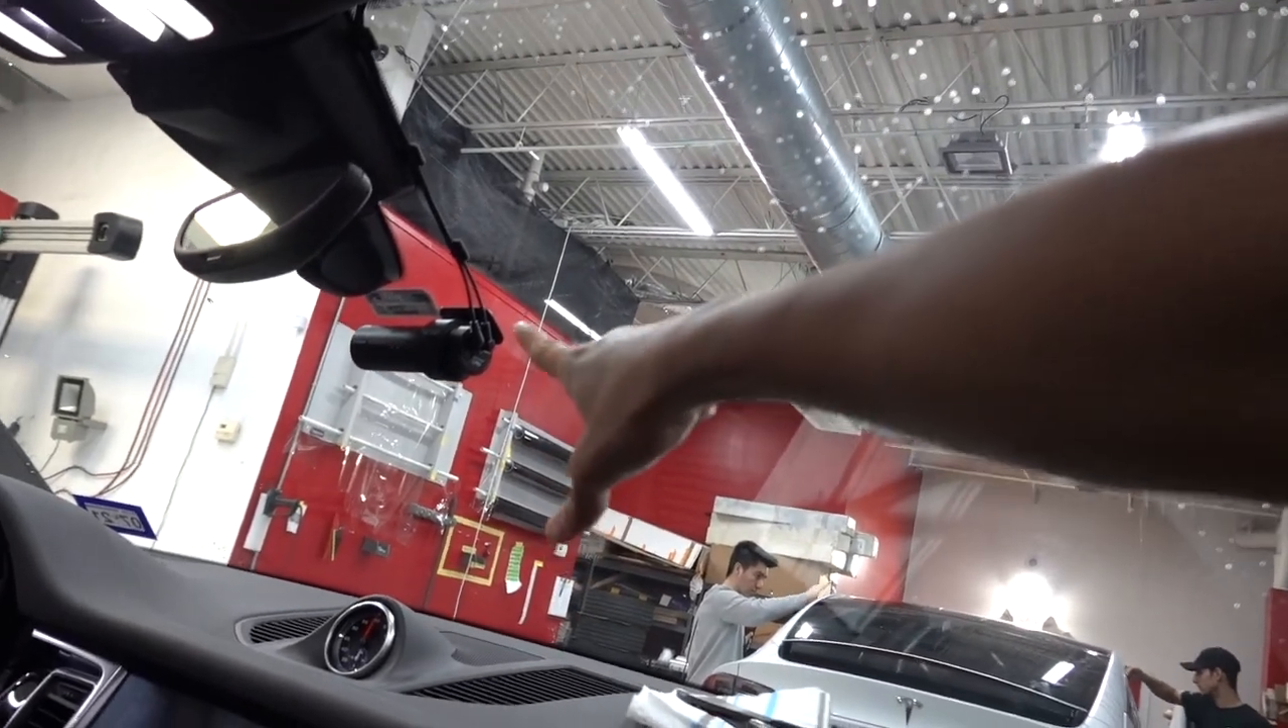So we got the front camera installed, ready to go, powered up.